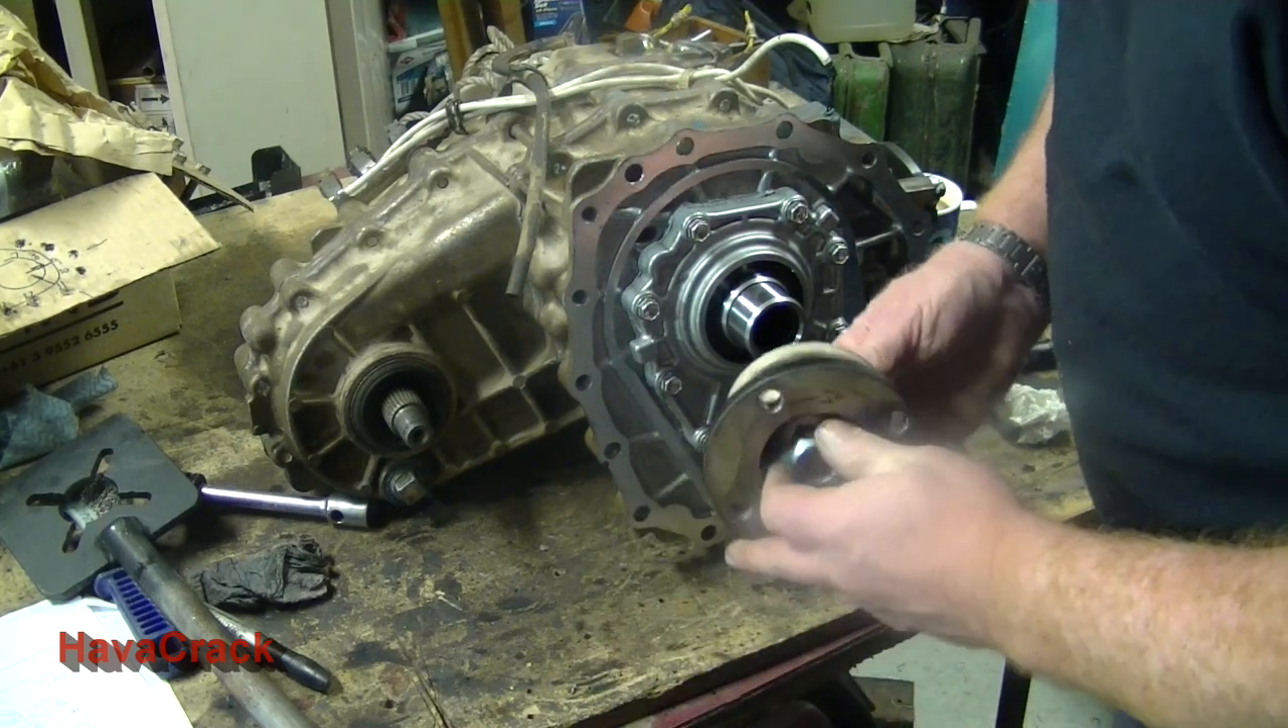Now it's time to start. What we've got left is to actually put the drive flanges on.